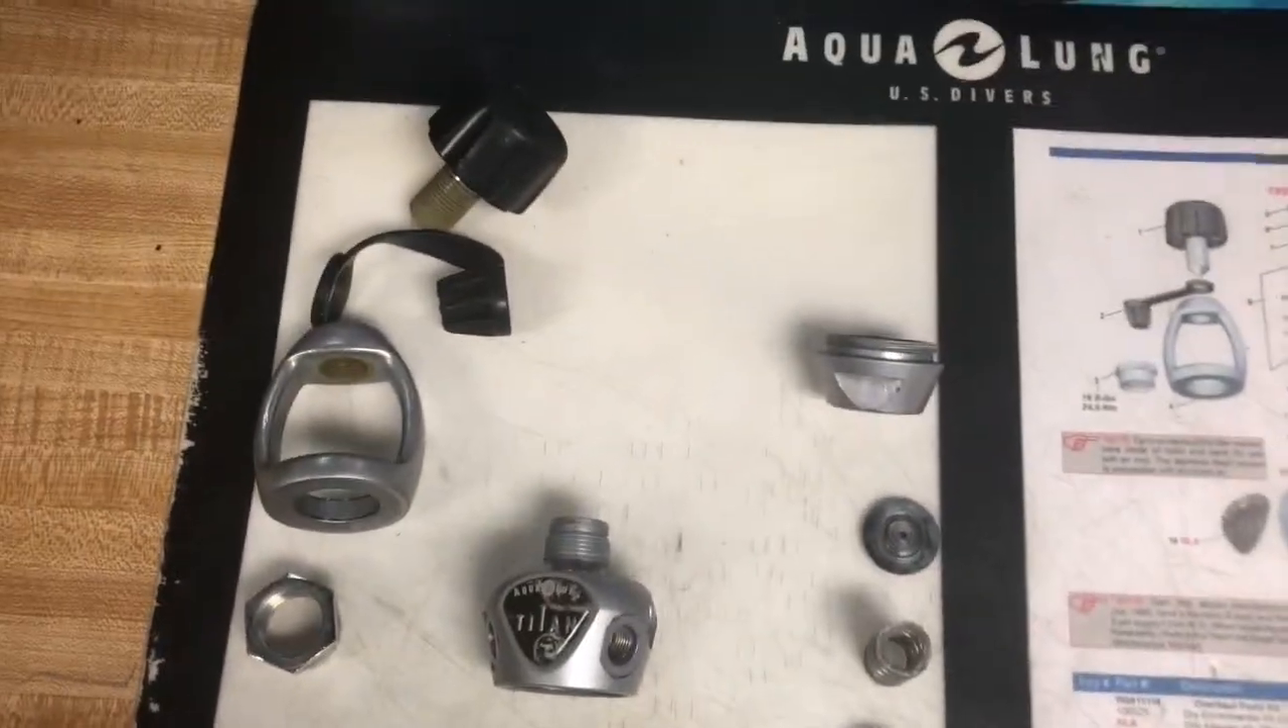Okay so you can see that we've gotten the regulator apart, at least the first steps.